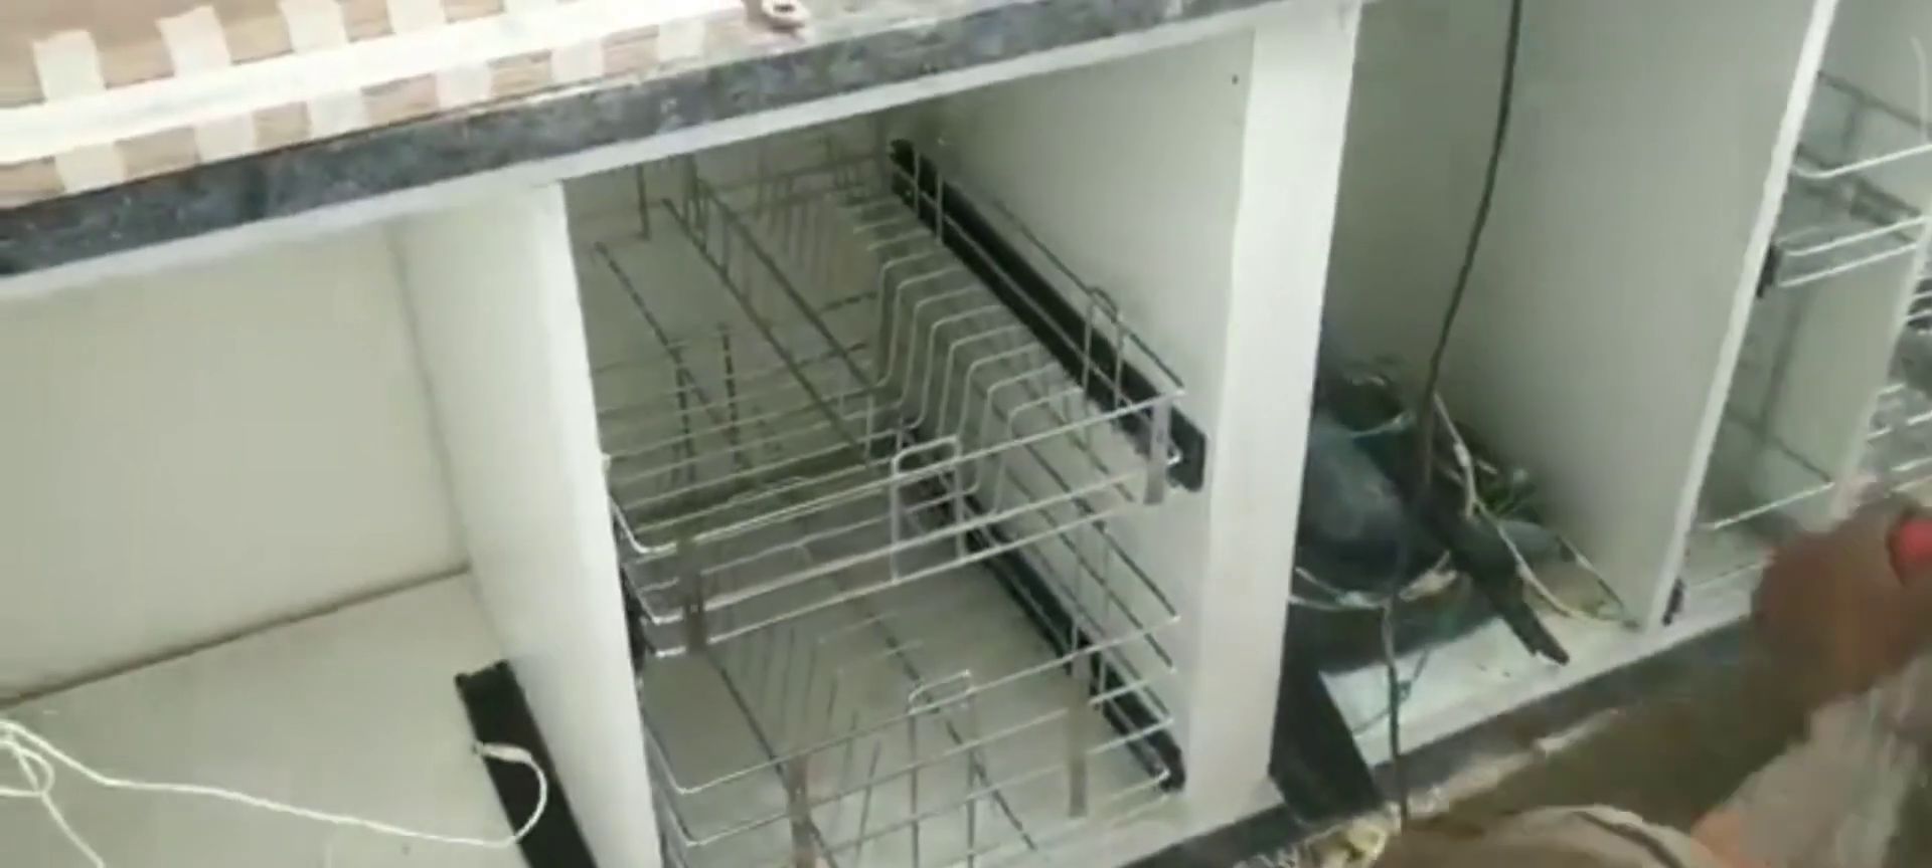यह देखिए बास्केट भी लग गई है।